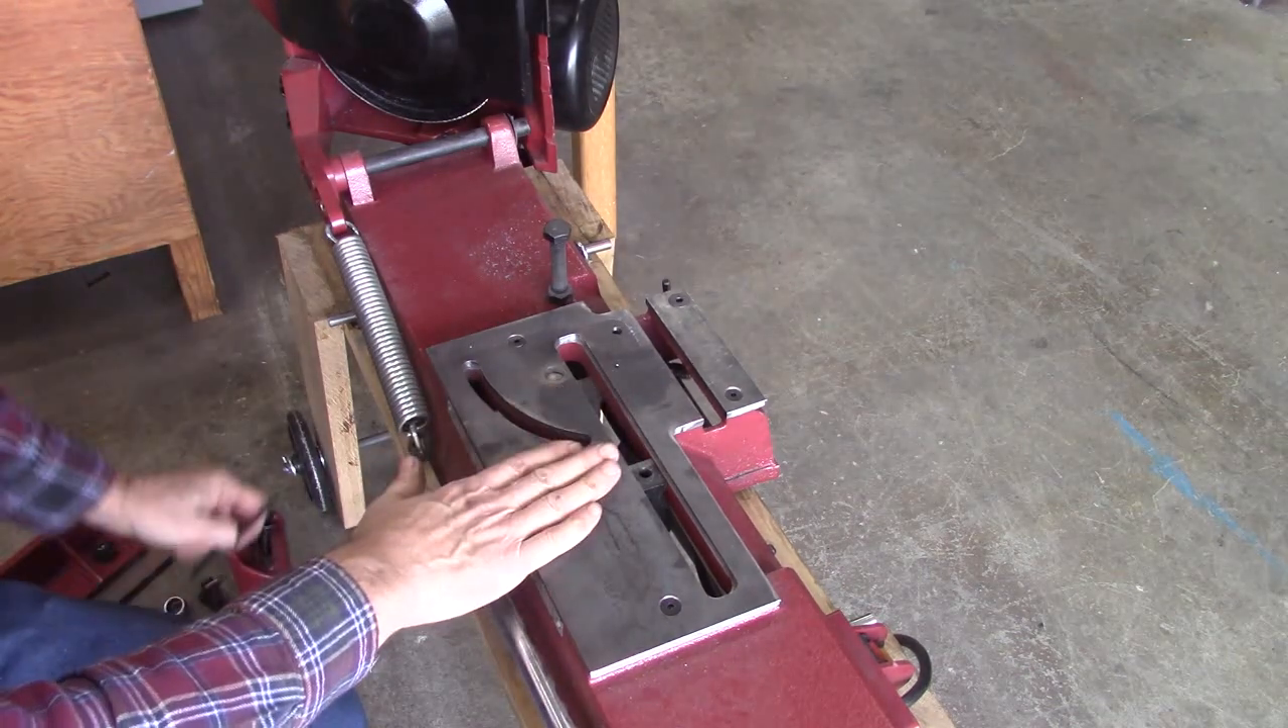Okay, you're looking at the elevating plate after it's installed, and I'm going to go through what it's going to take to install your plate if you buy one.